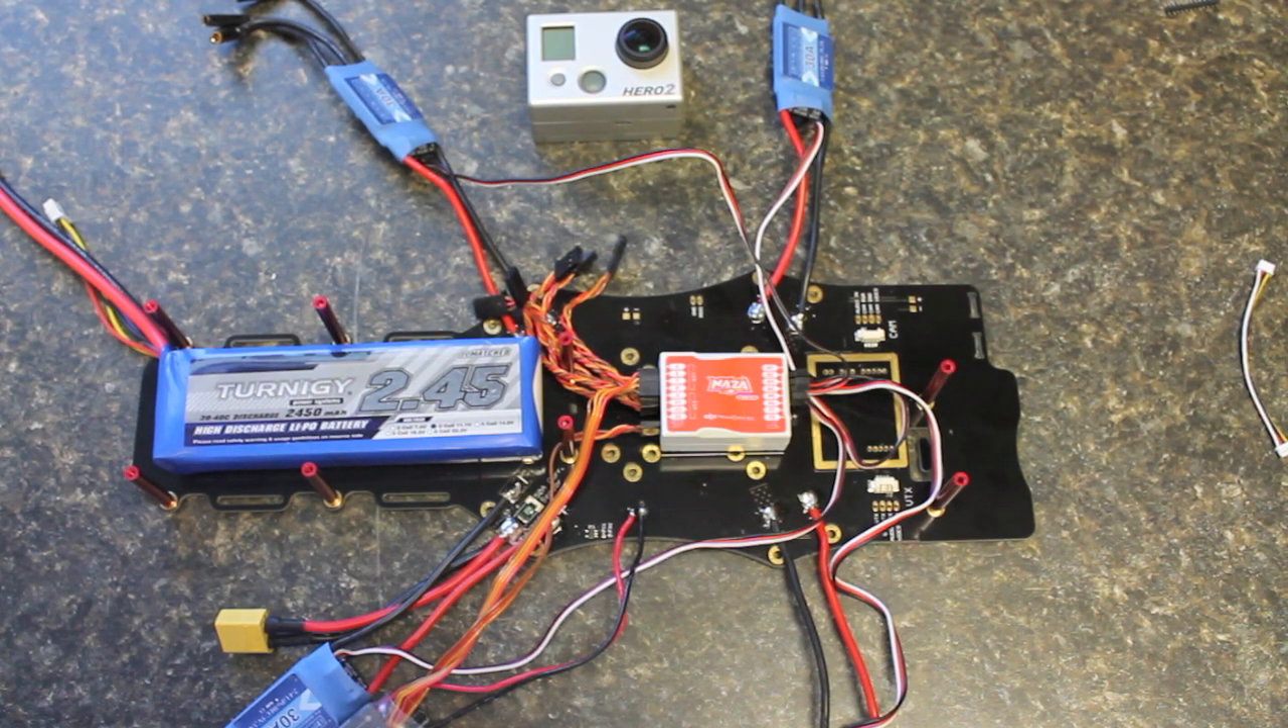To mount our top plate I've gone ahead and put our red posts in place and we'll tighten those up in a little bit.